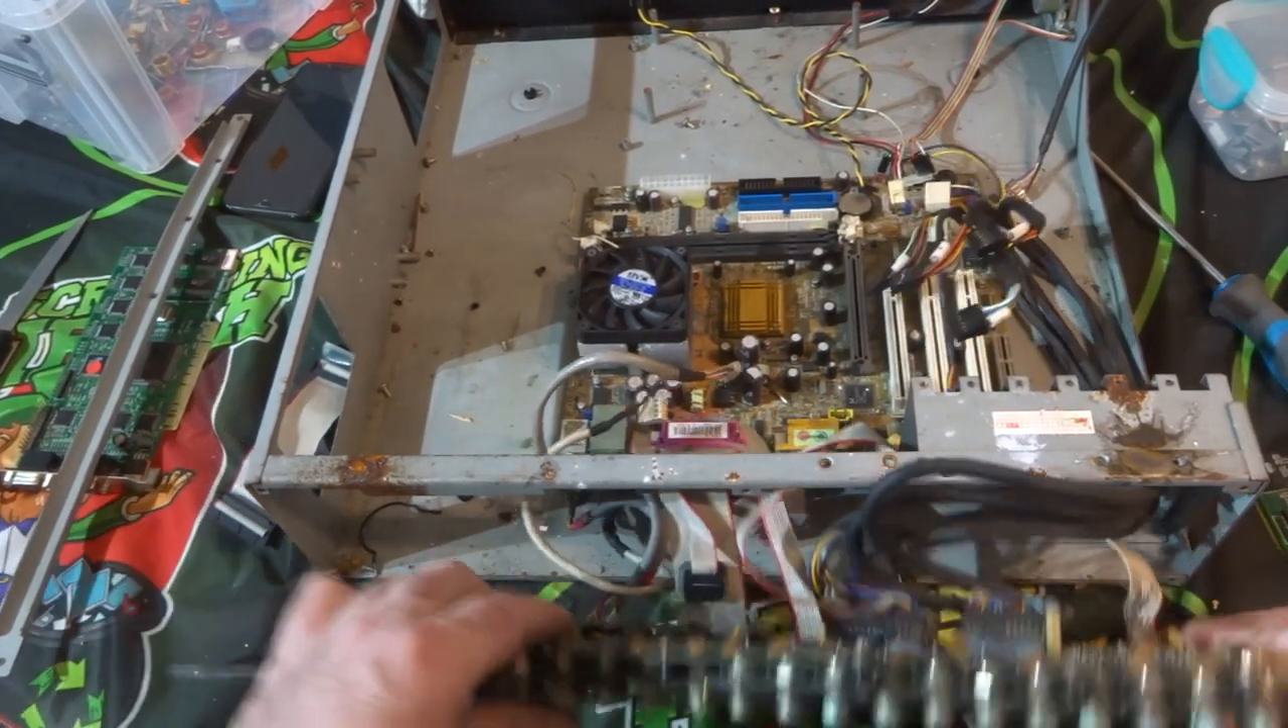So again we can see a lot of cables in here that need to be disconnected so we'll try and do that if we can but again they have some of them are screwed in.